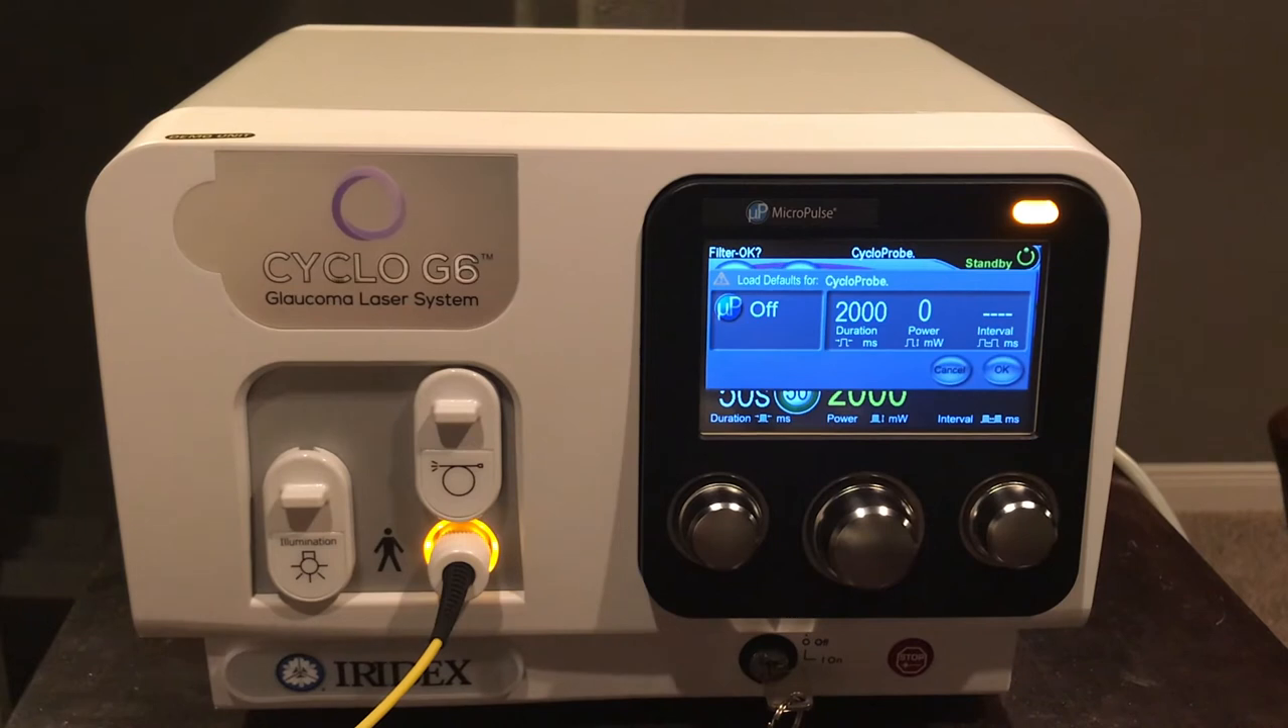You can see now that there's an orange hue around the delivery device telling you that you've engaged in the port and you have it seated properly.